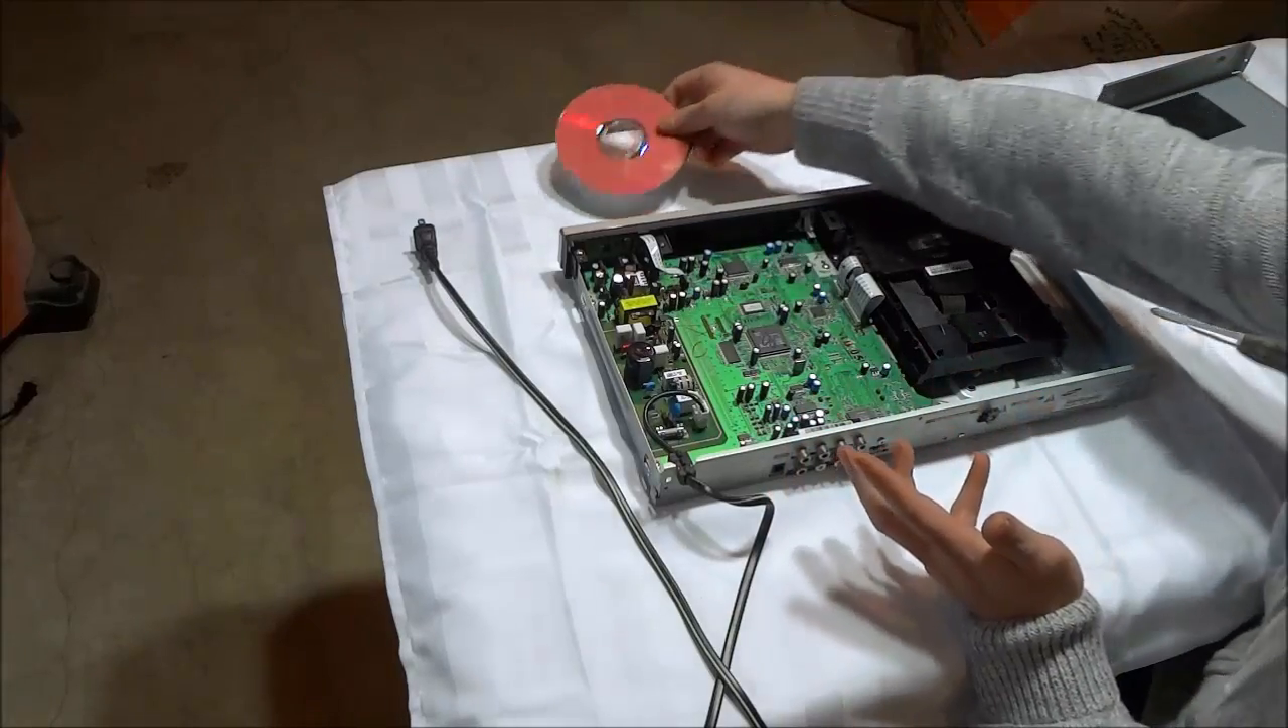There is, there, as you can see, I have removed the DVD disc that was stuck inside of the DVD player. with the tray that doesn't open.